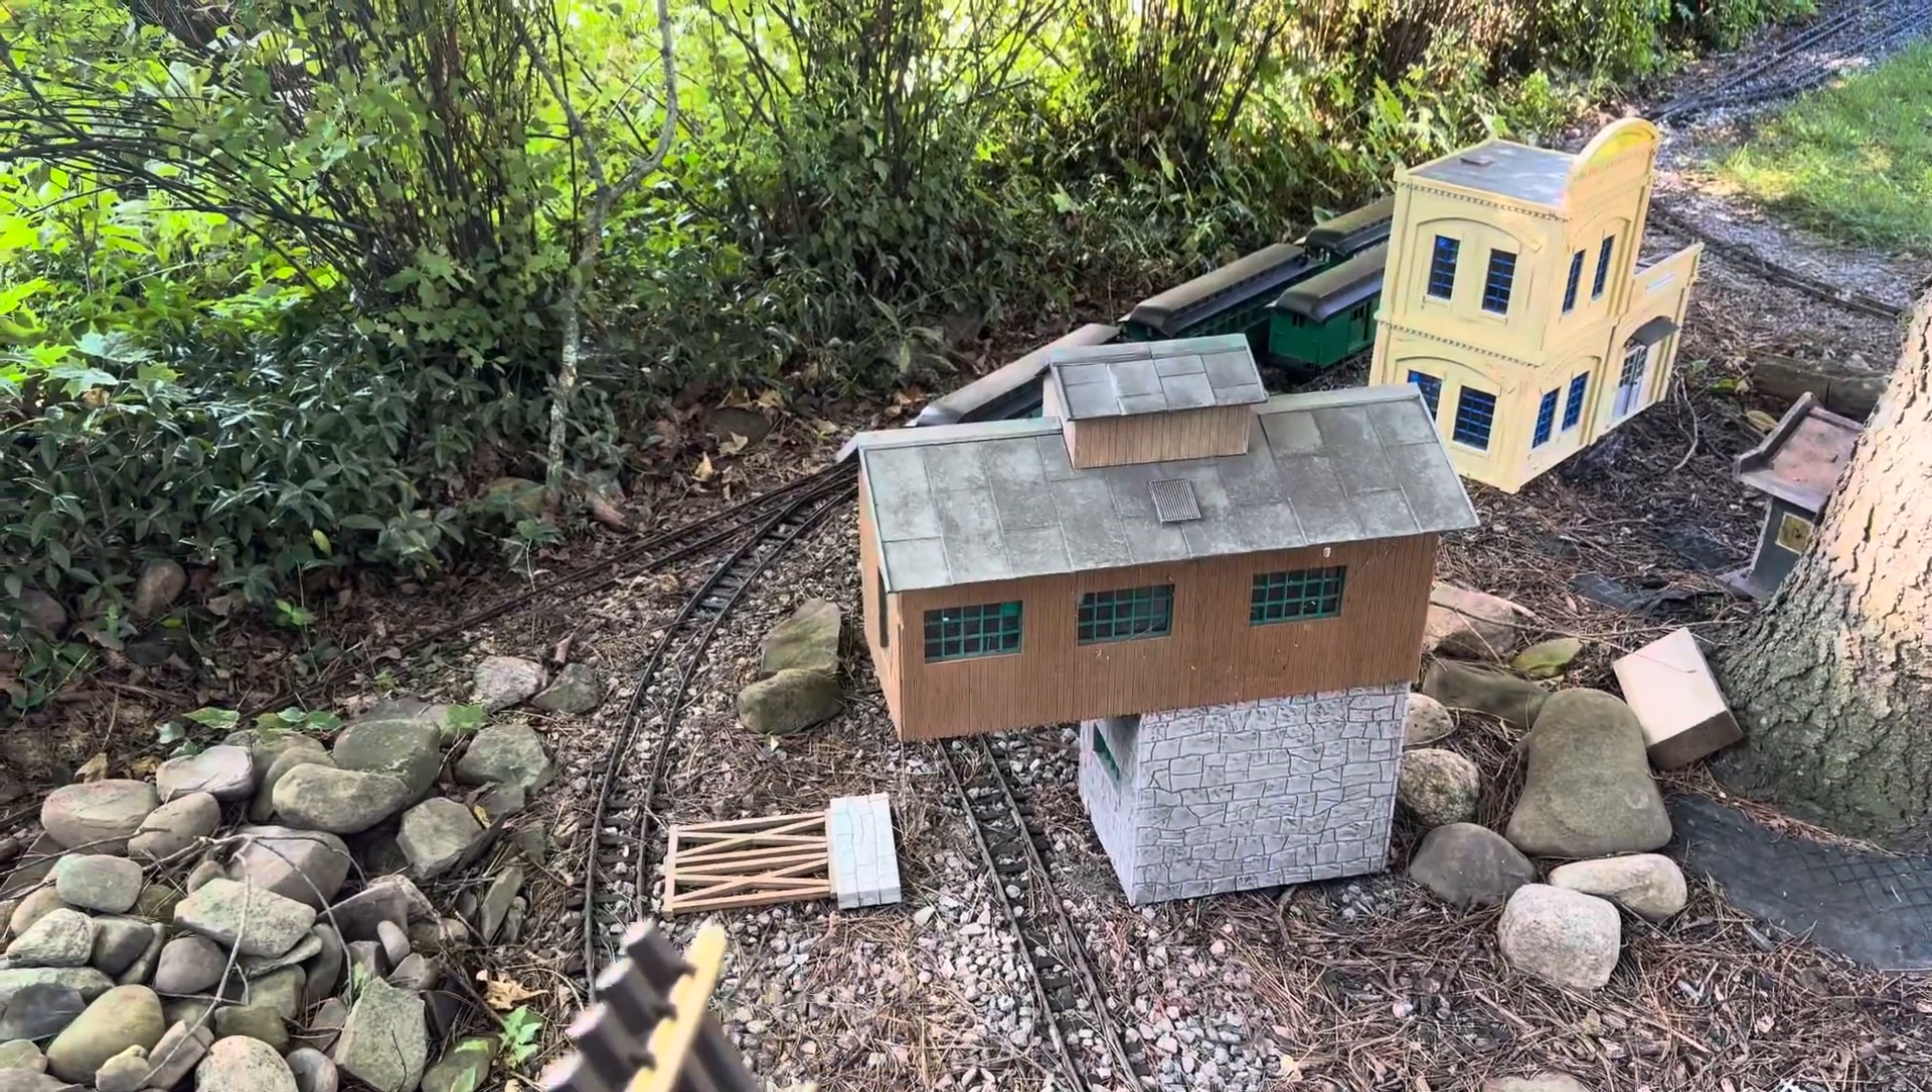You can see the truss there is not attached.